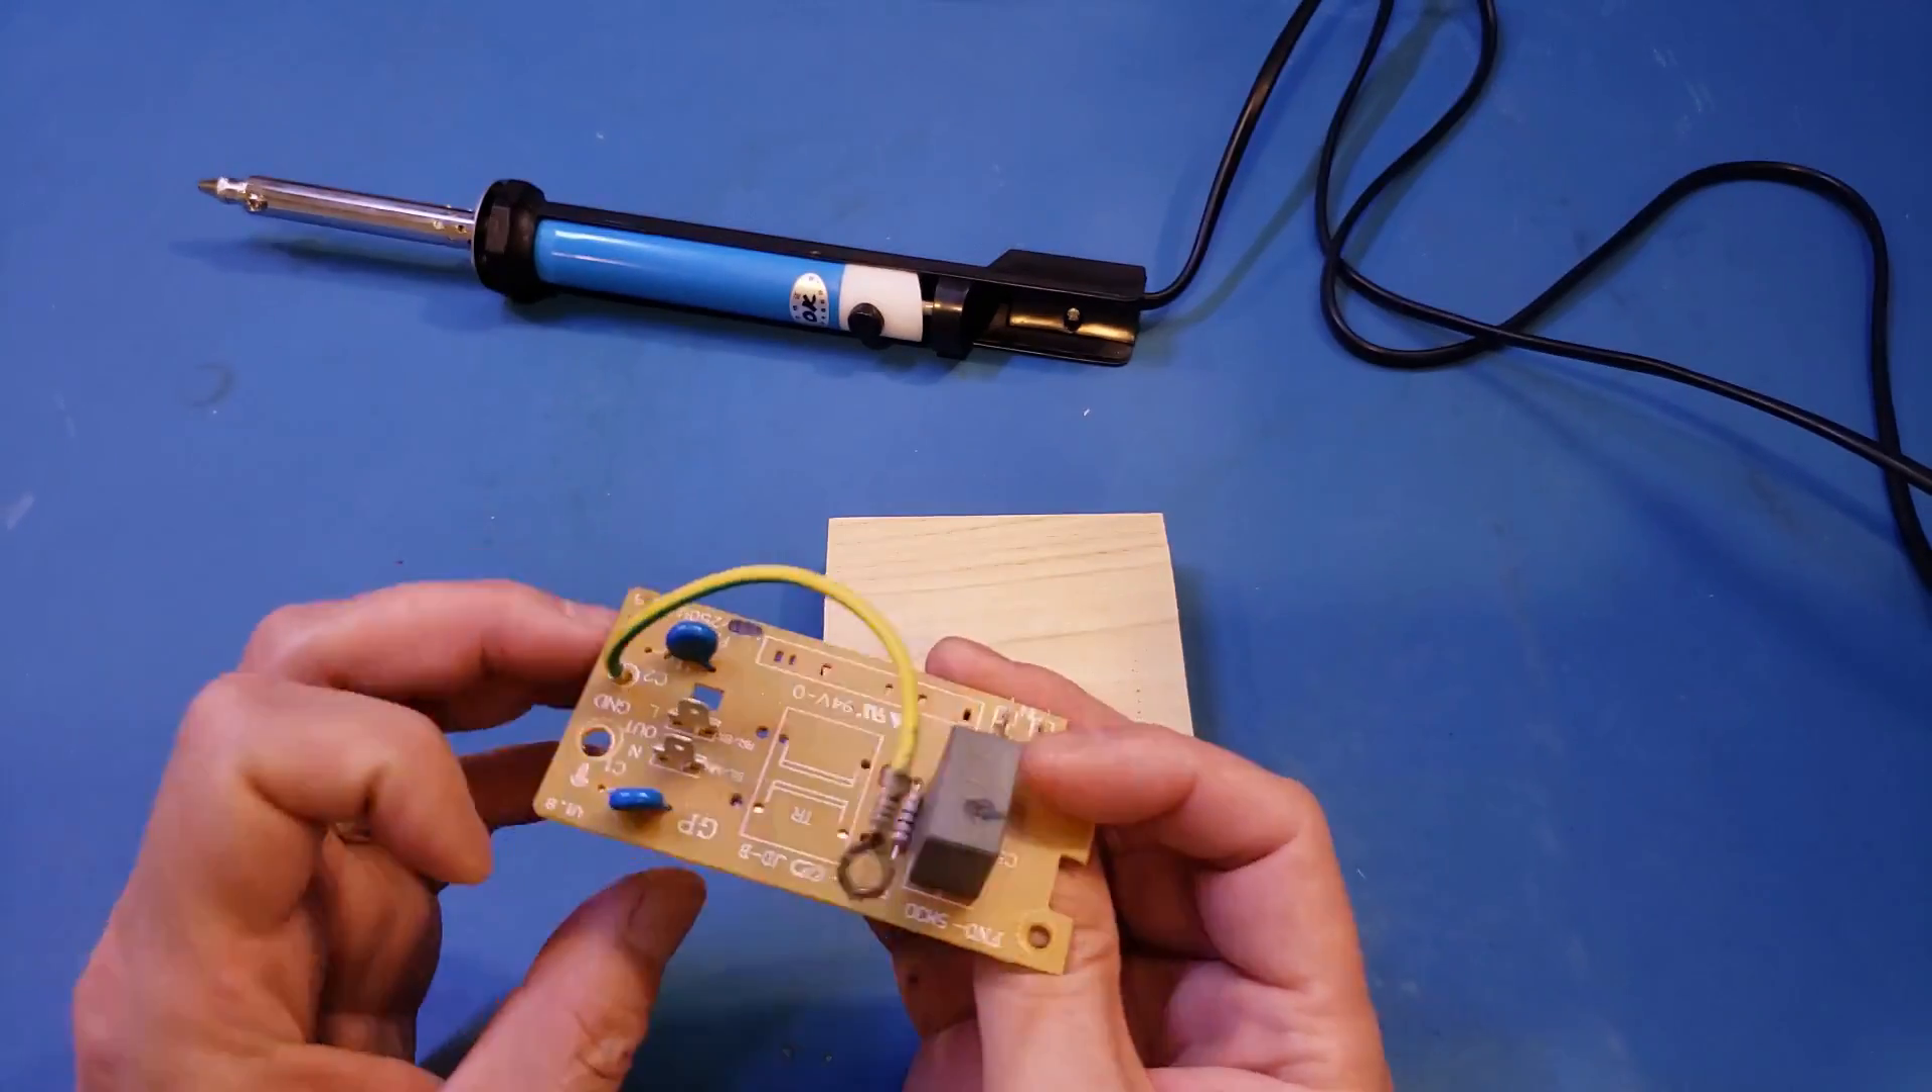And now let's actually move on to the board with larger components and thicker traces. And this one still has a few components left.